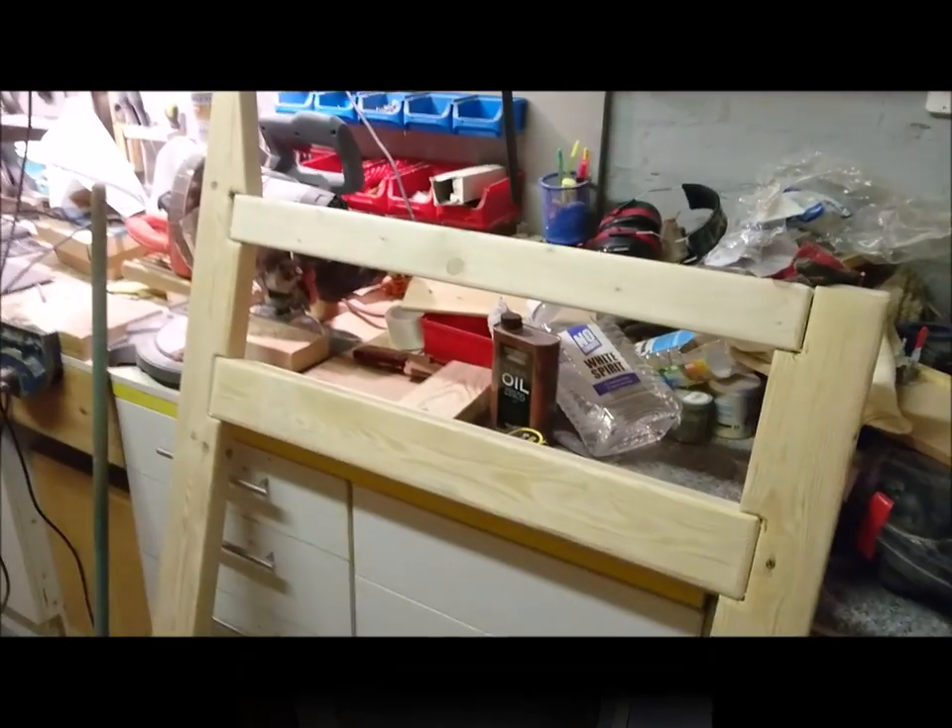This is the first frame then that's fully been put together.